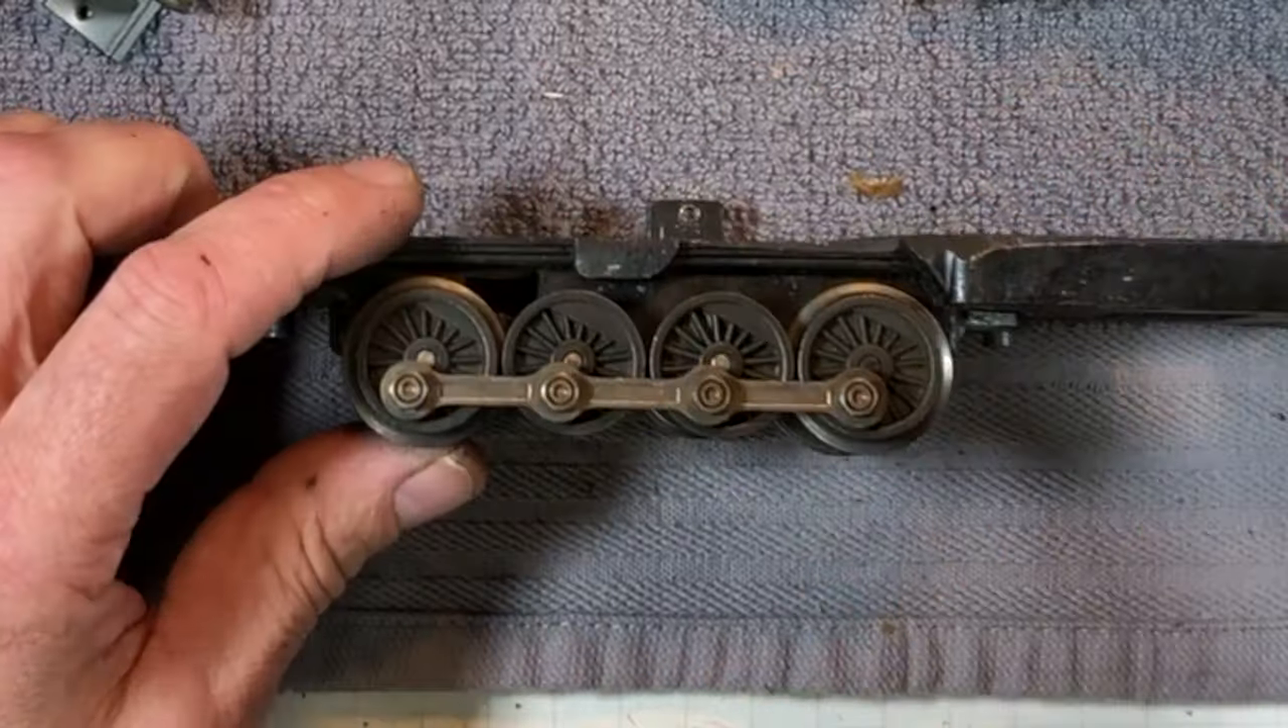And there is our stripped out chassis.